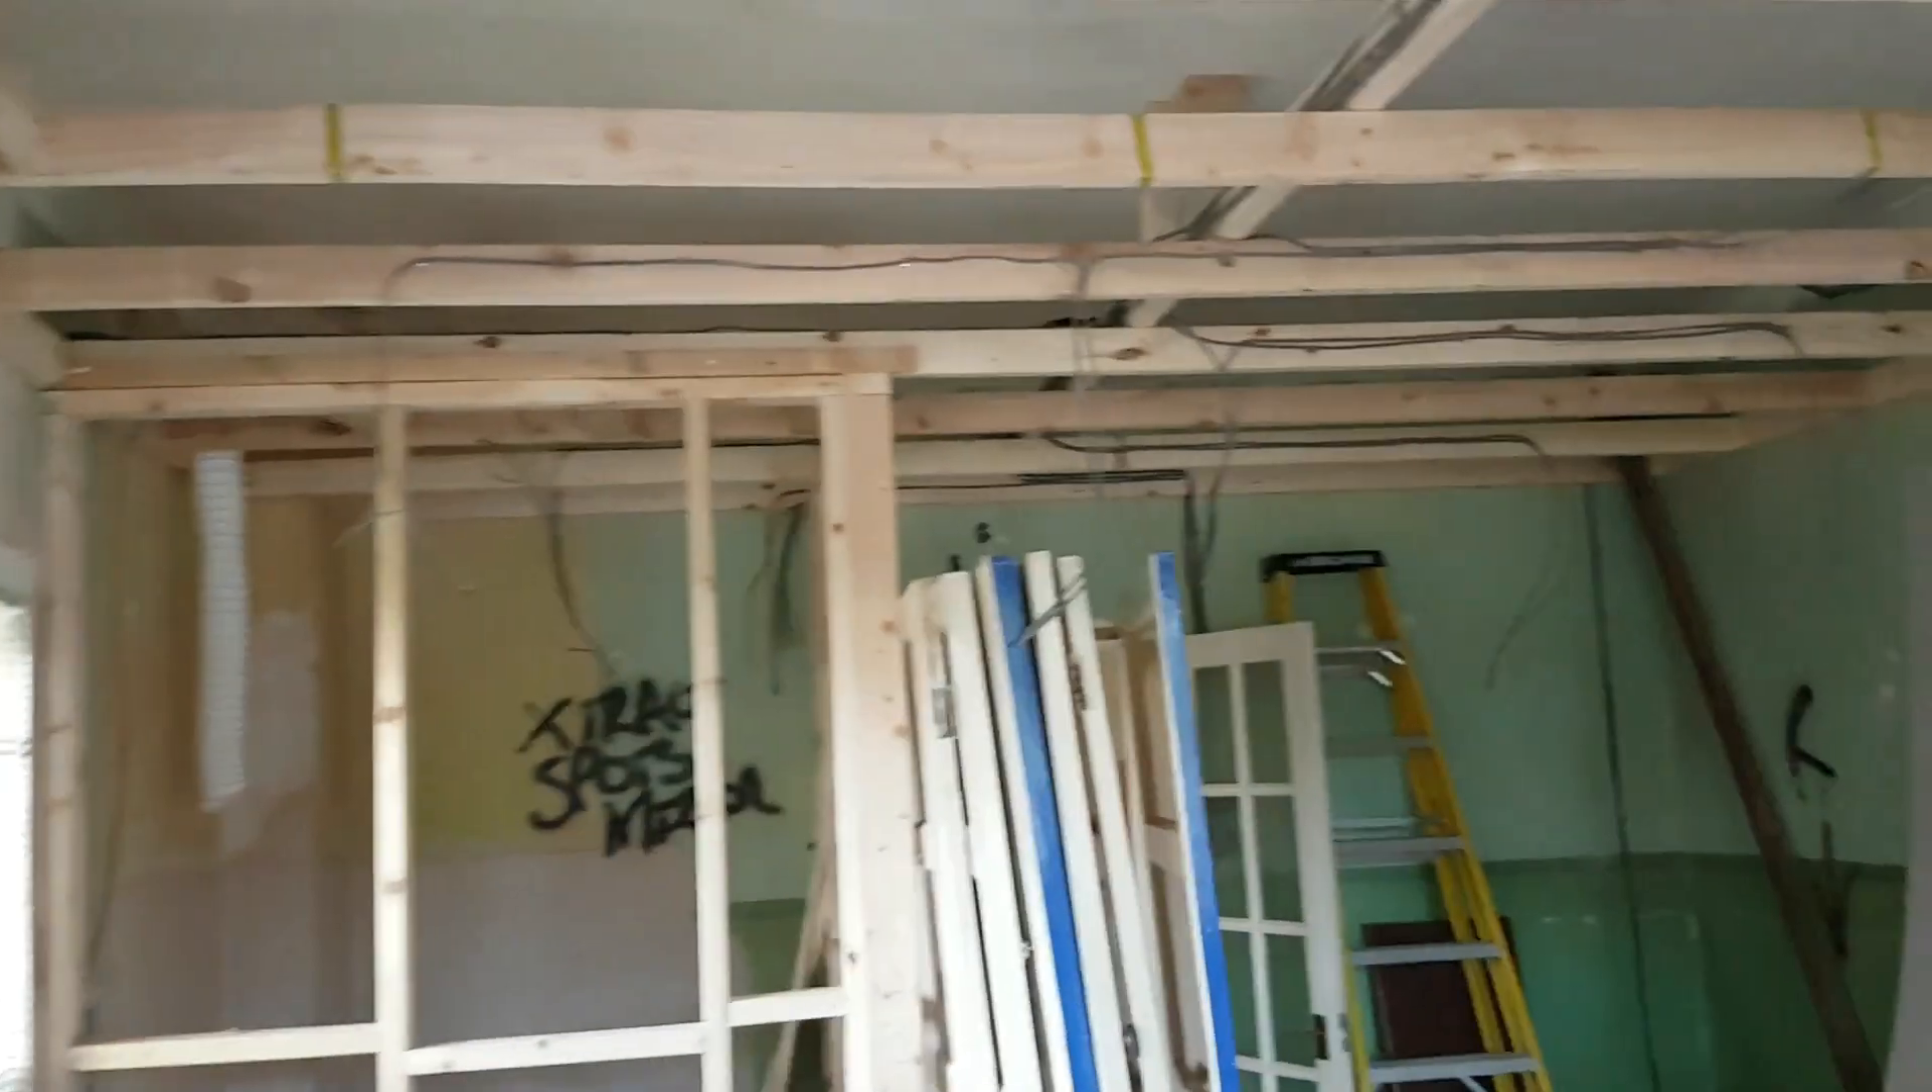You can see all the cables and that hanging down the ceiling ready for the spotlights.